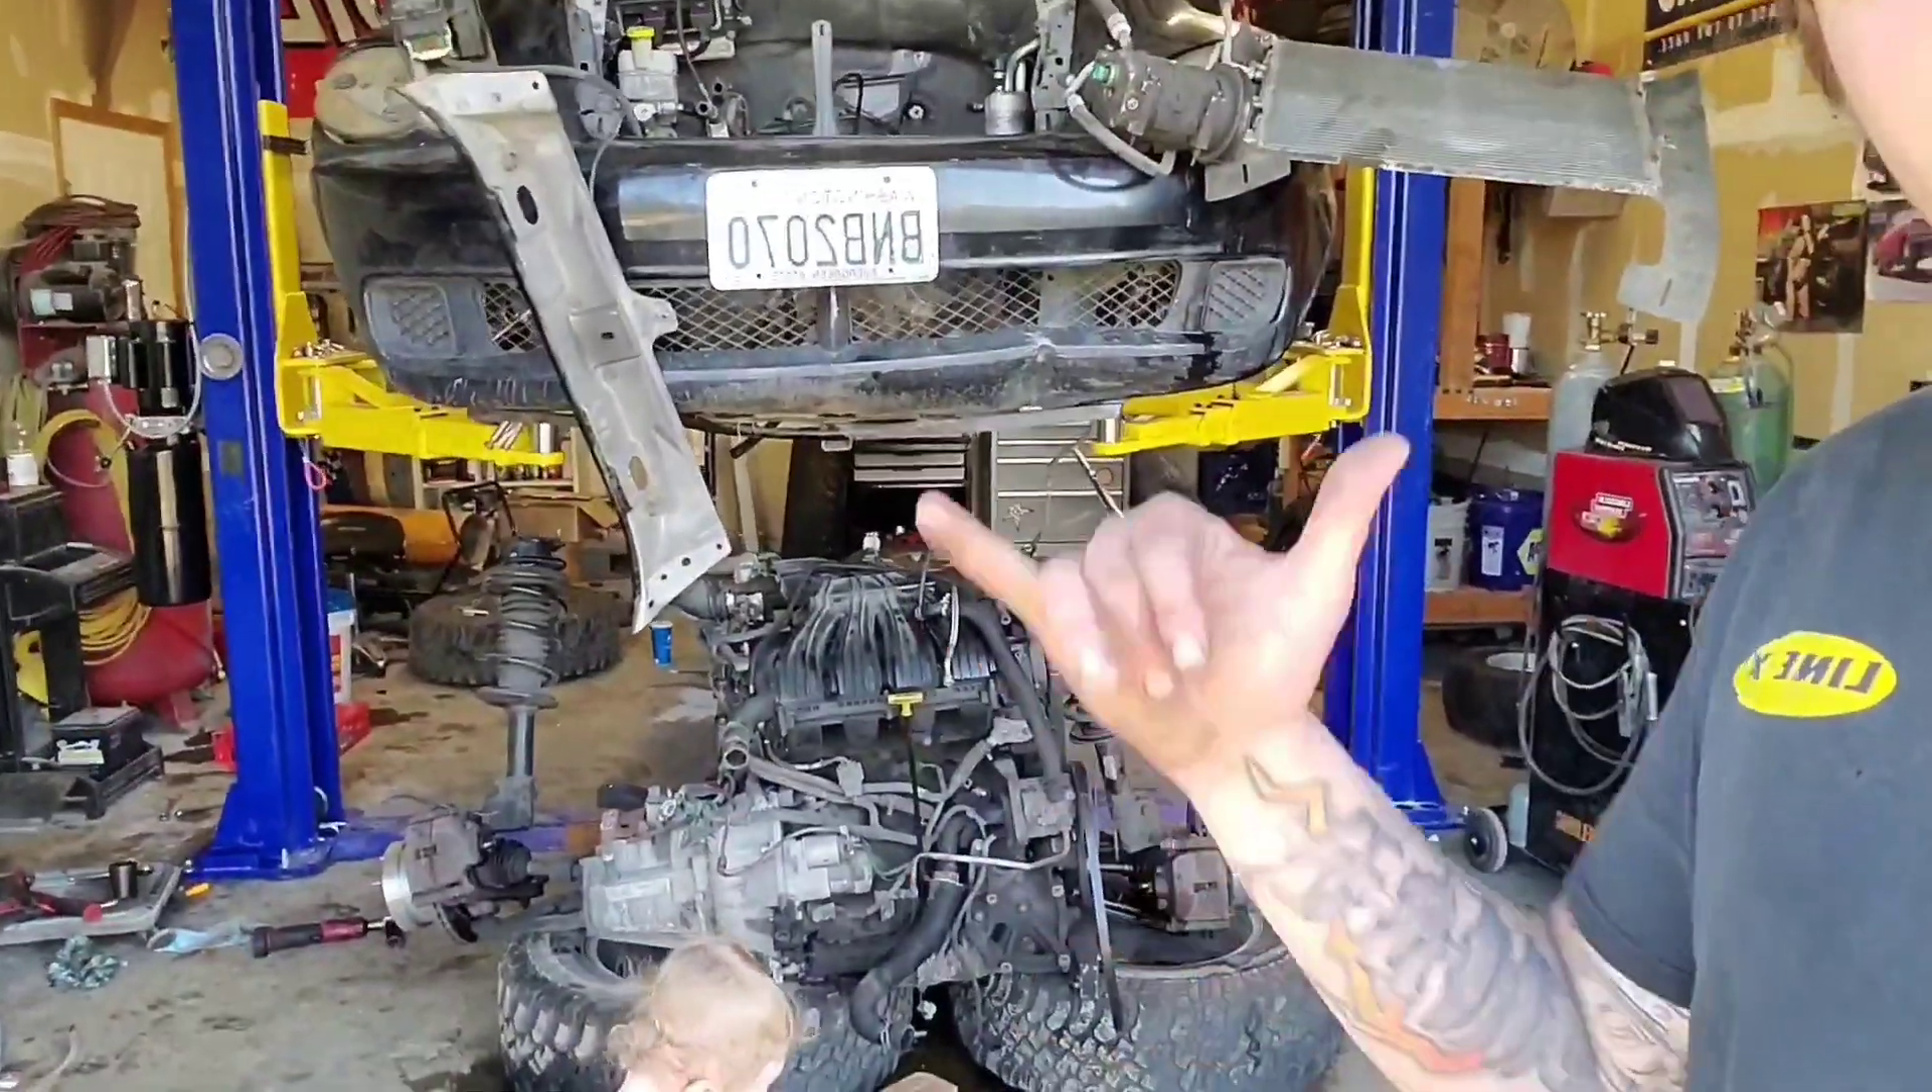But, motor's out. It's quick and easy.